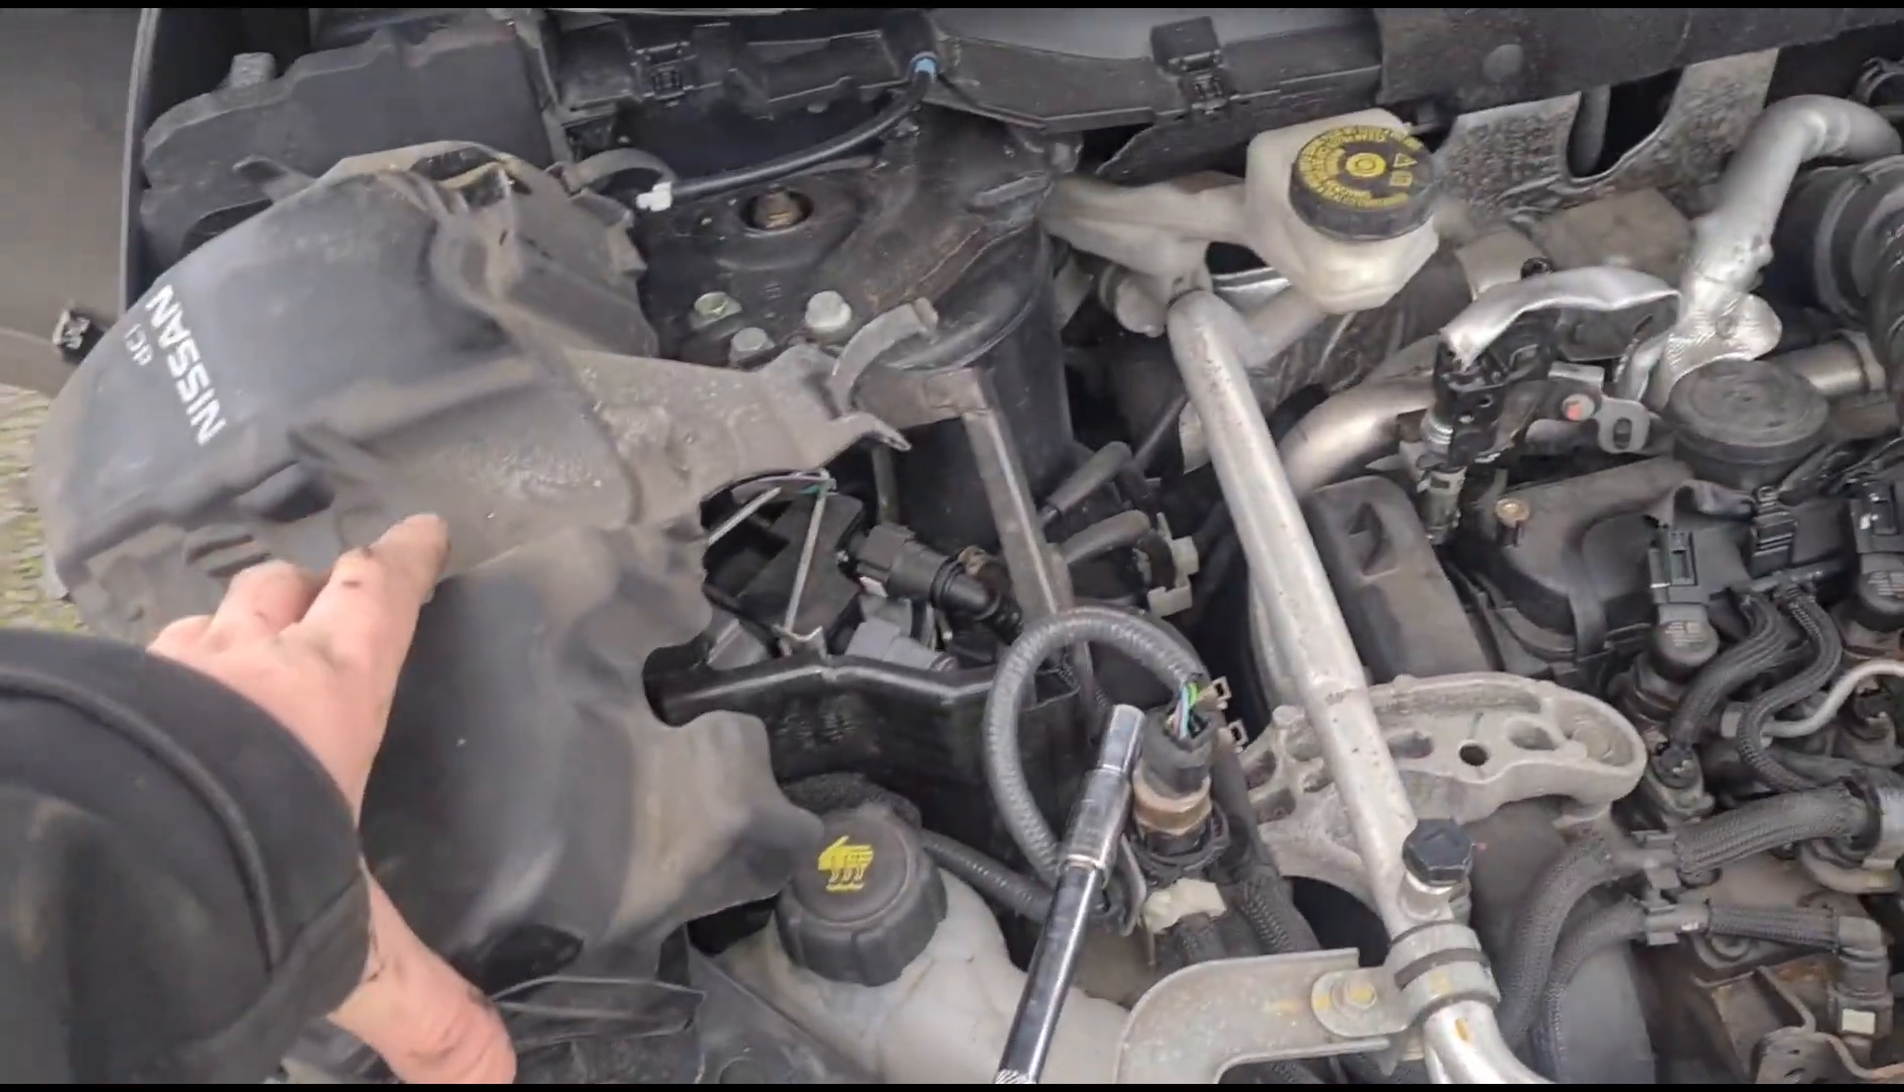I haven't put the engine cover back in which is this one.